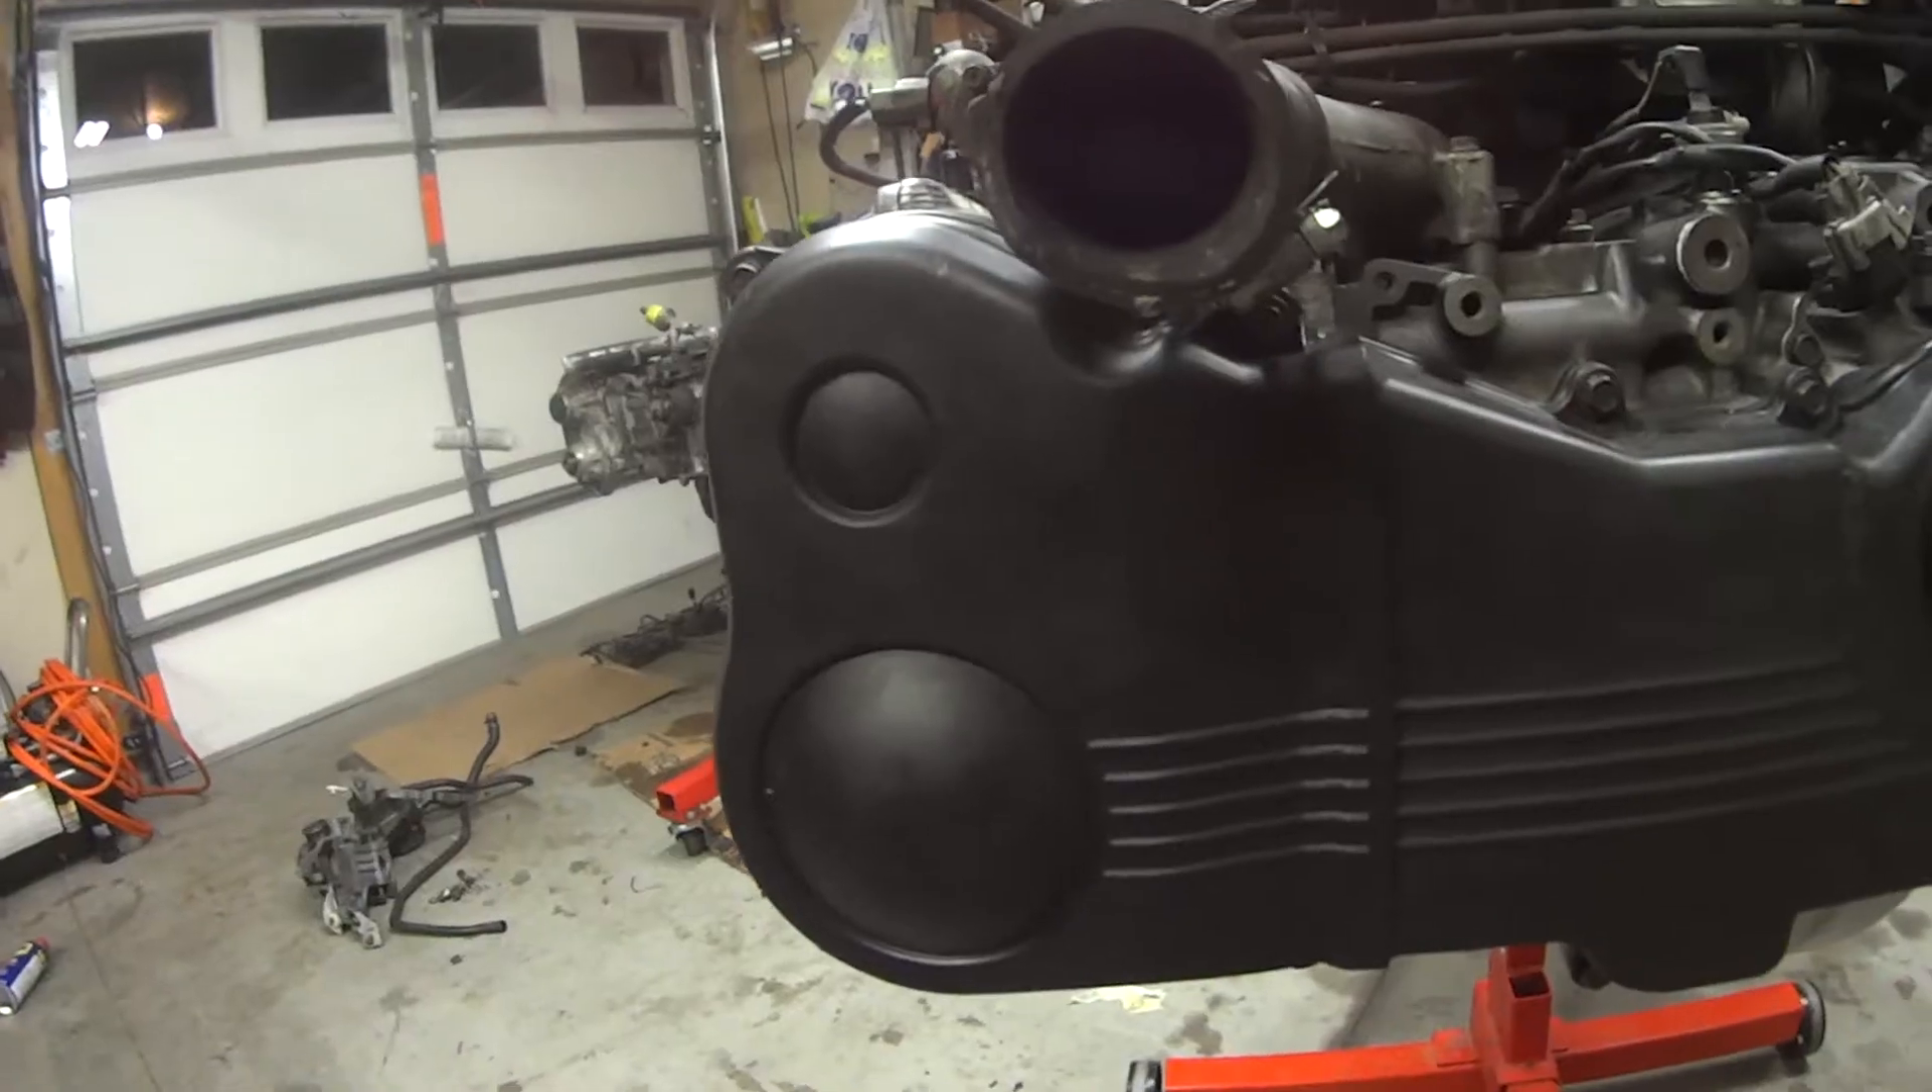Here you can see I installed the new timing belt and finally put the timing cover back on.